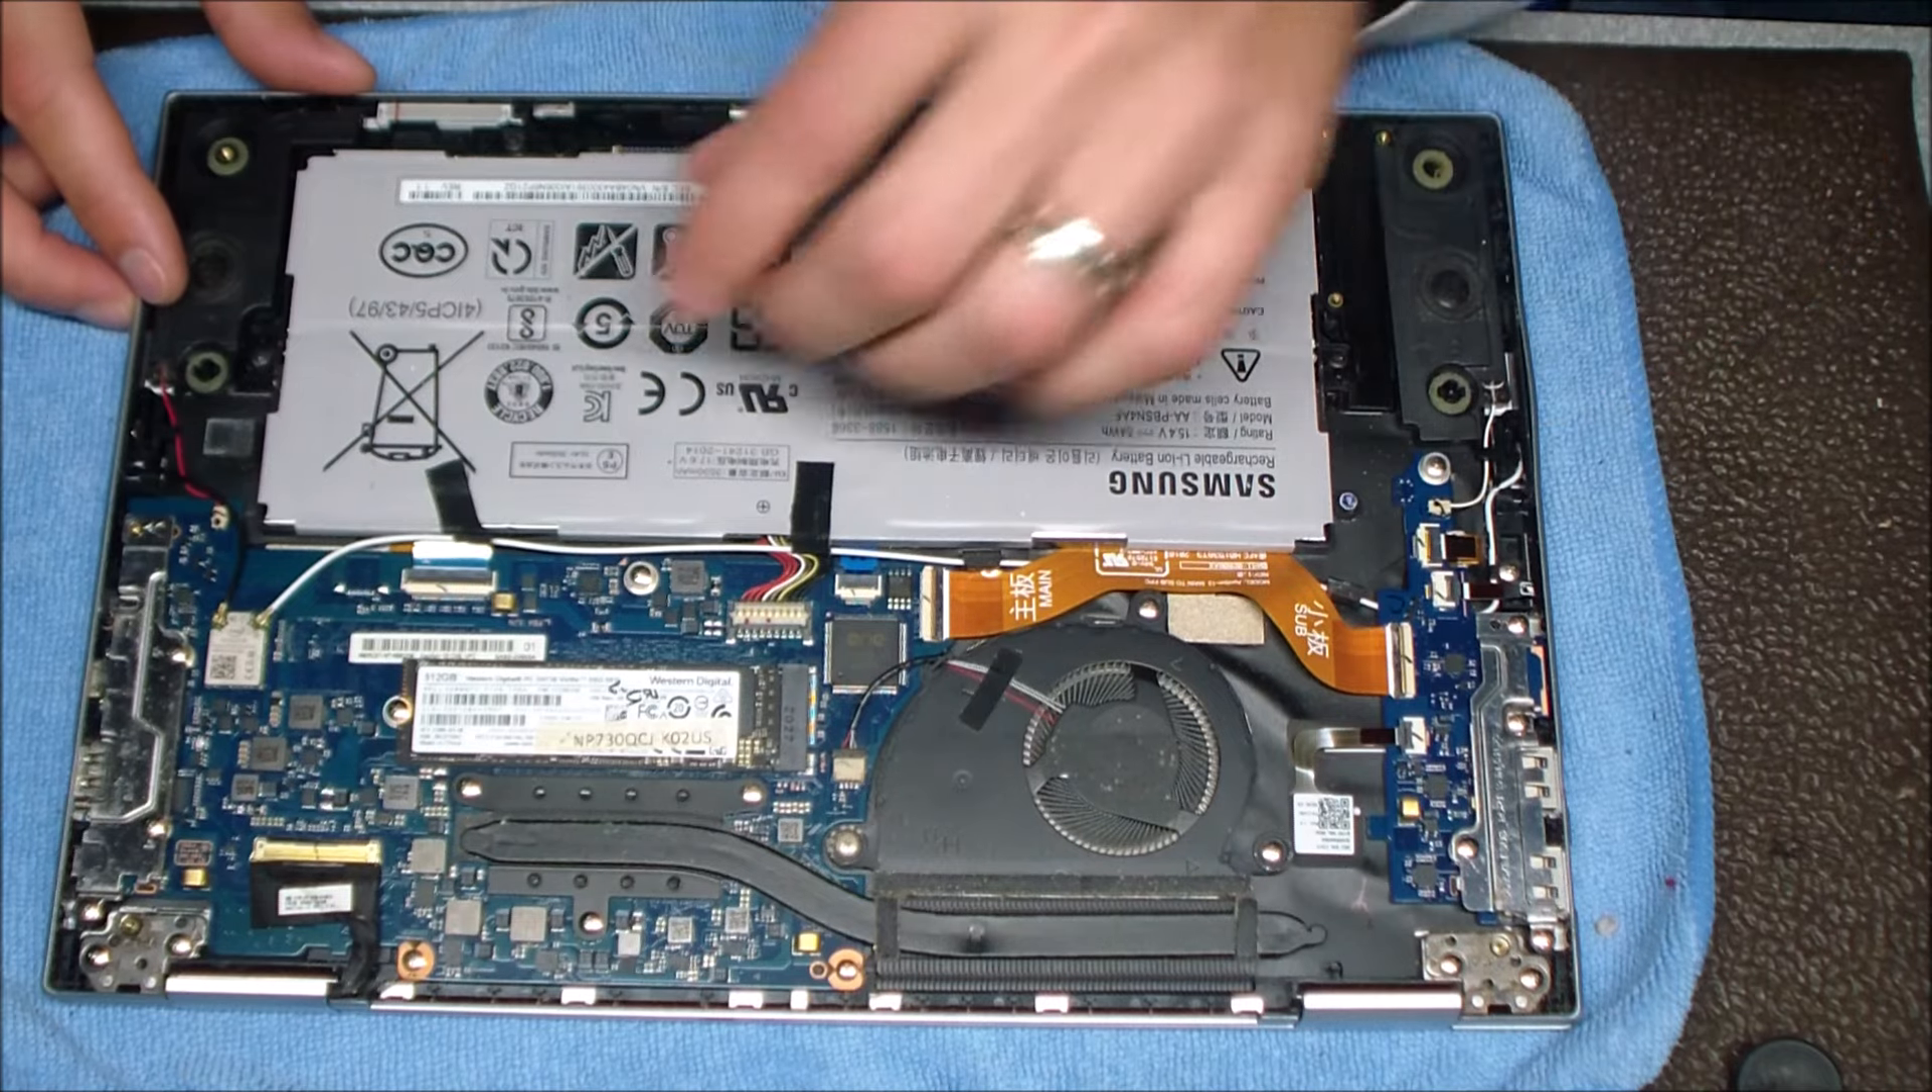Now that bottom covers off, we have access to all the components inside.